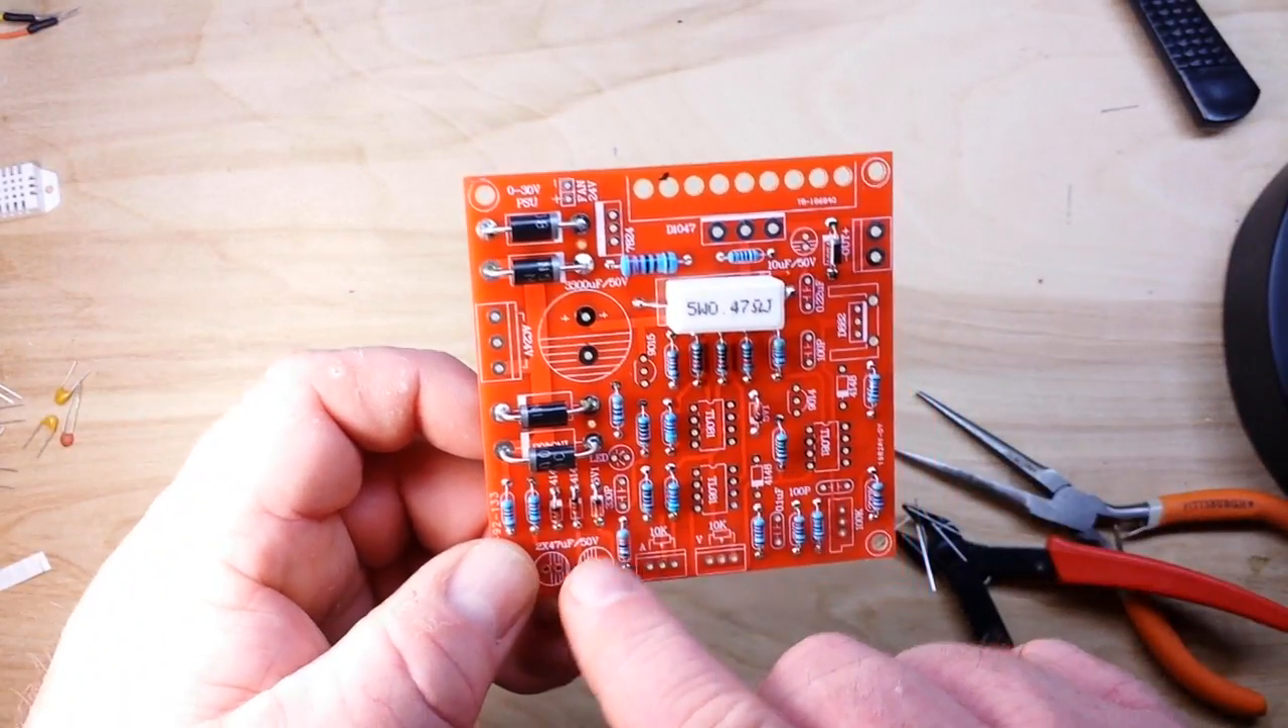All right the diodes are in now you can see we have some of these big switching diodes.